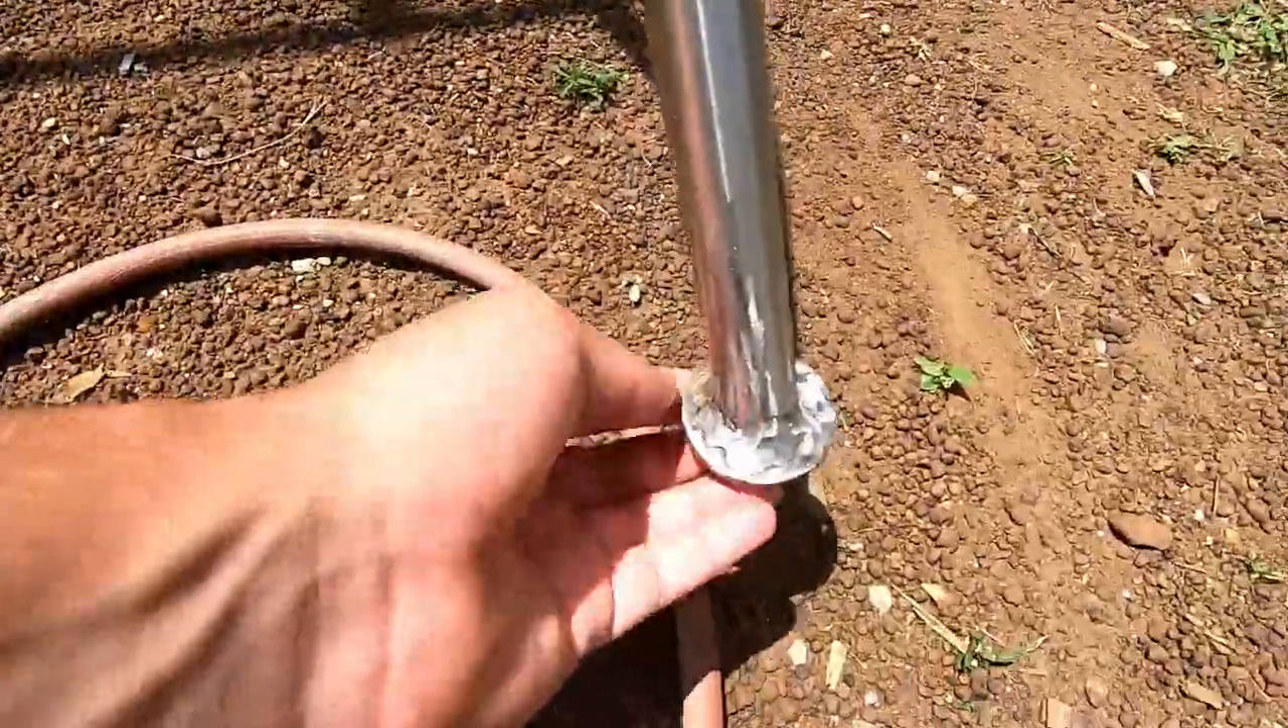You can see down here where we mounted our new bases.